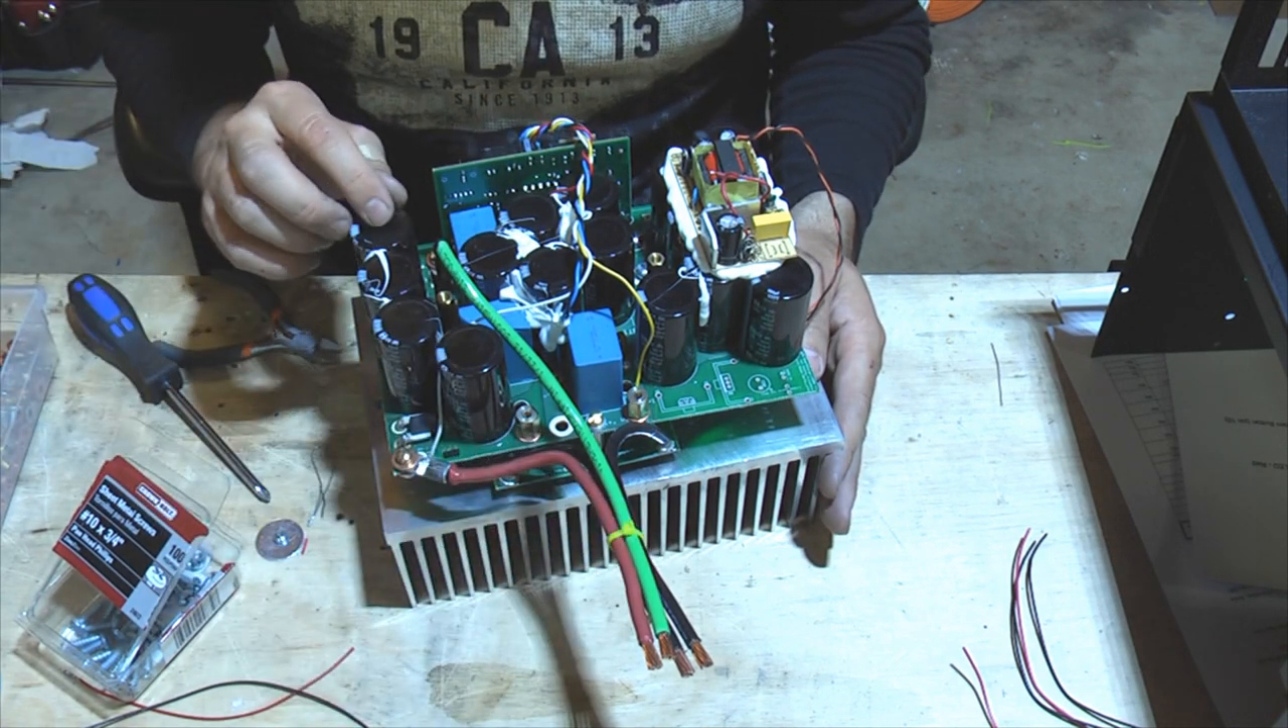So on the power board you have all the components placed already some of the wiring is placed already on the power board.